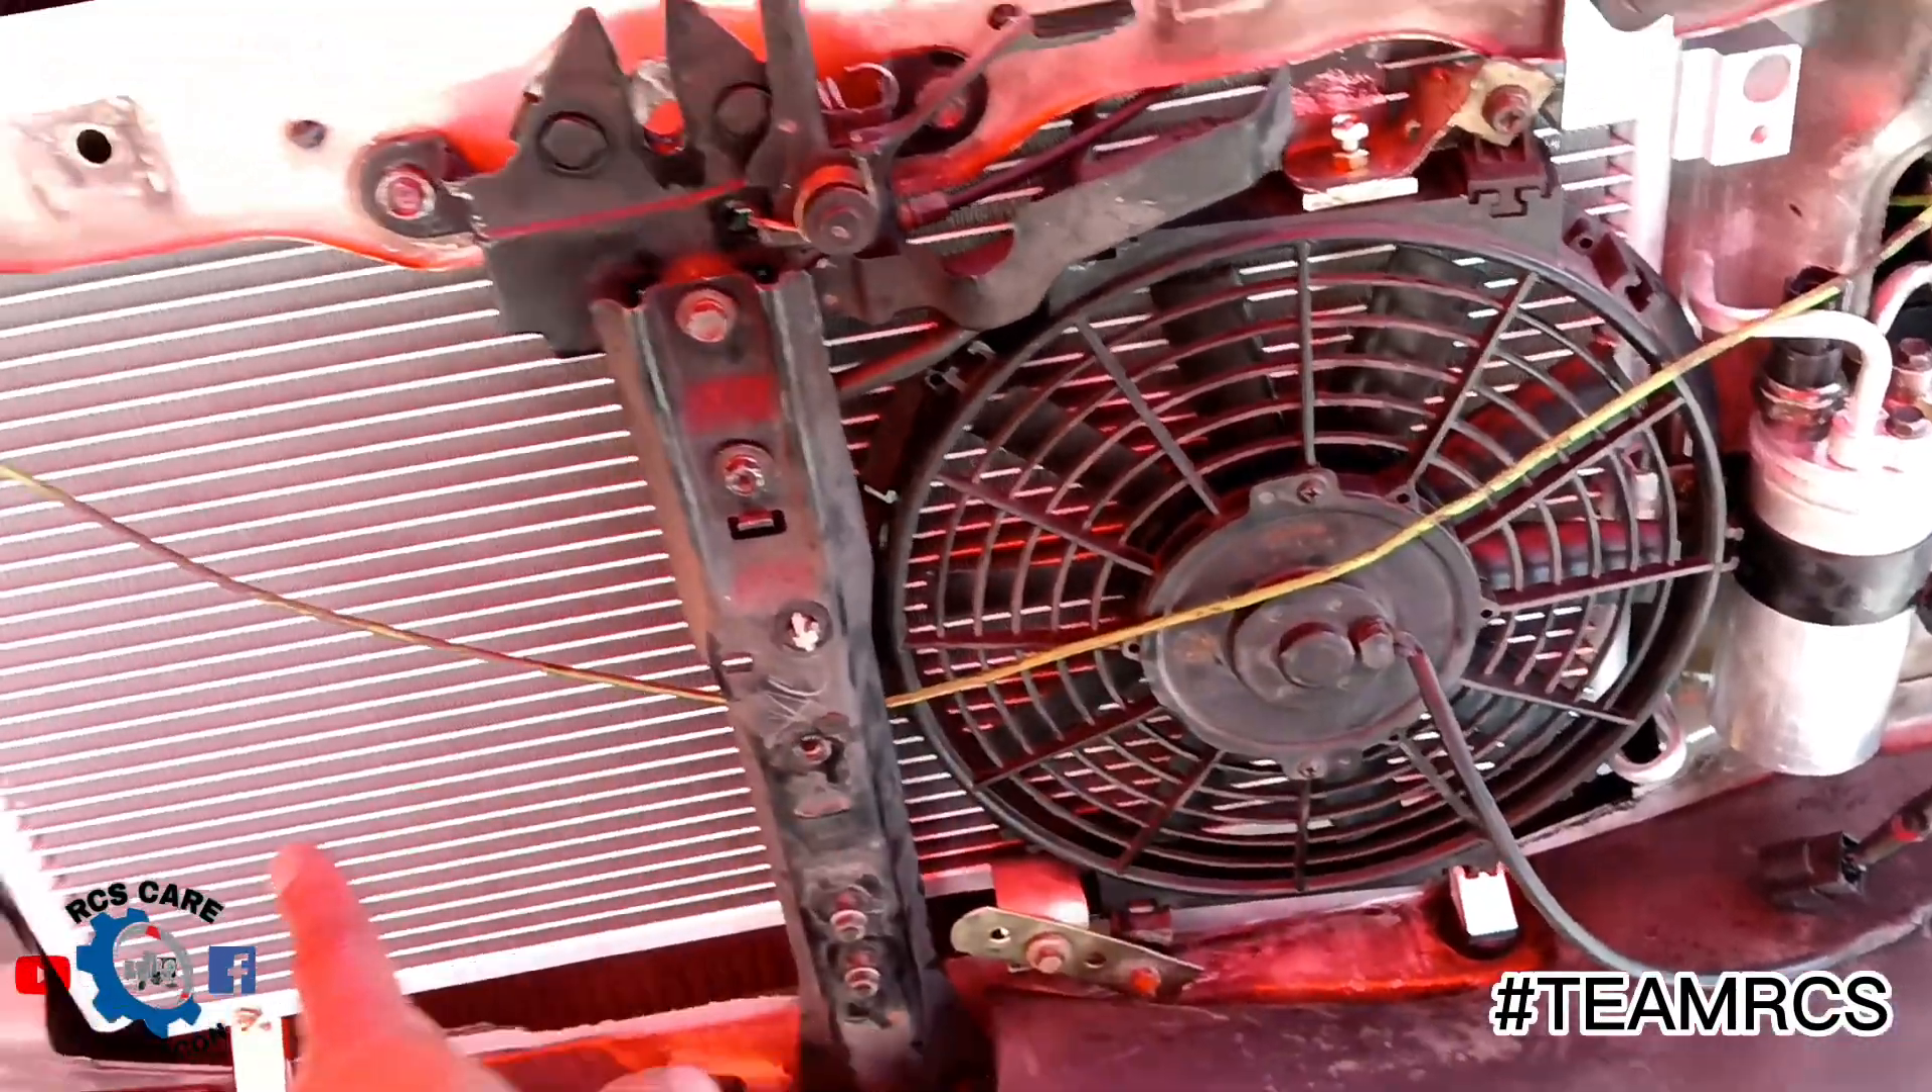Condenser Ito na nakakabit na Pati yung ating auxiliary fan.